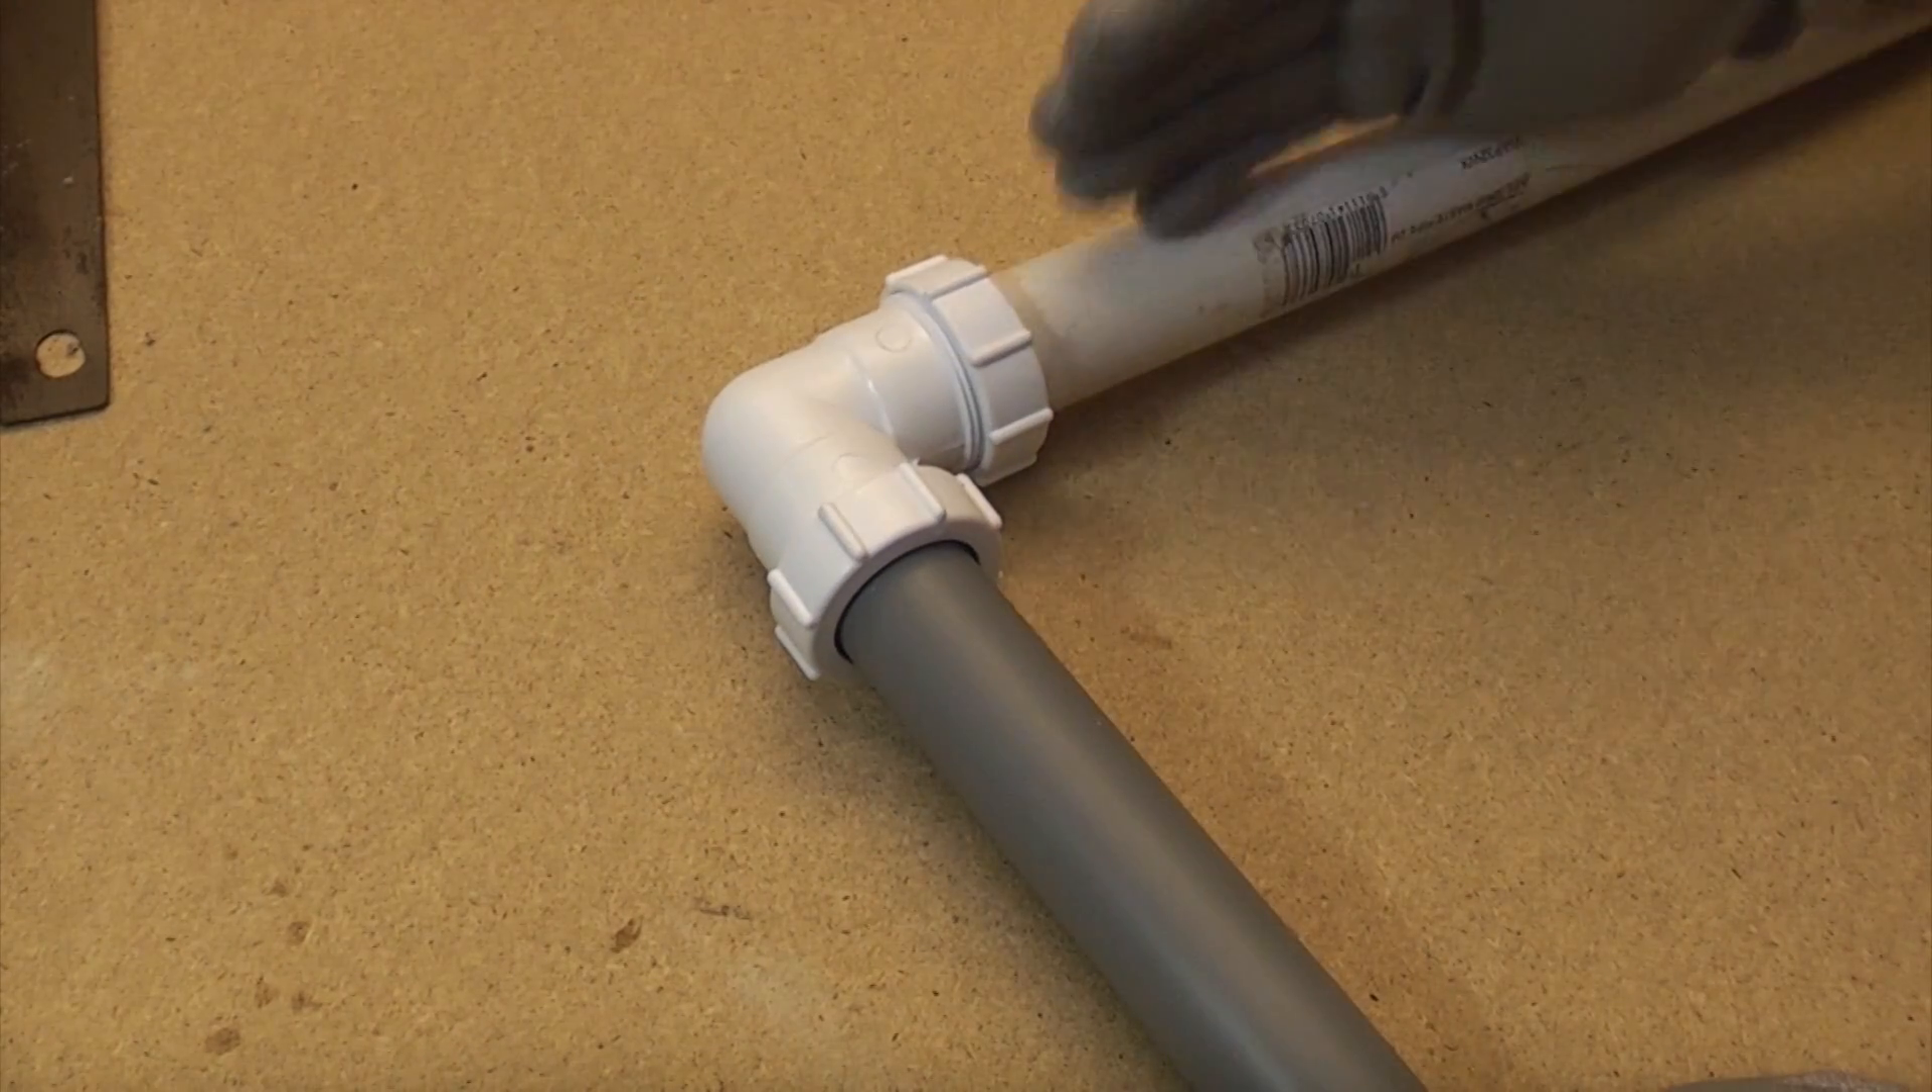So now we've got two different pipes that are connected together. We've got the push fit and the solvent weld.